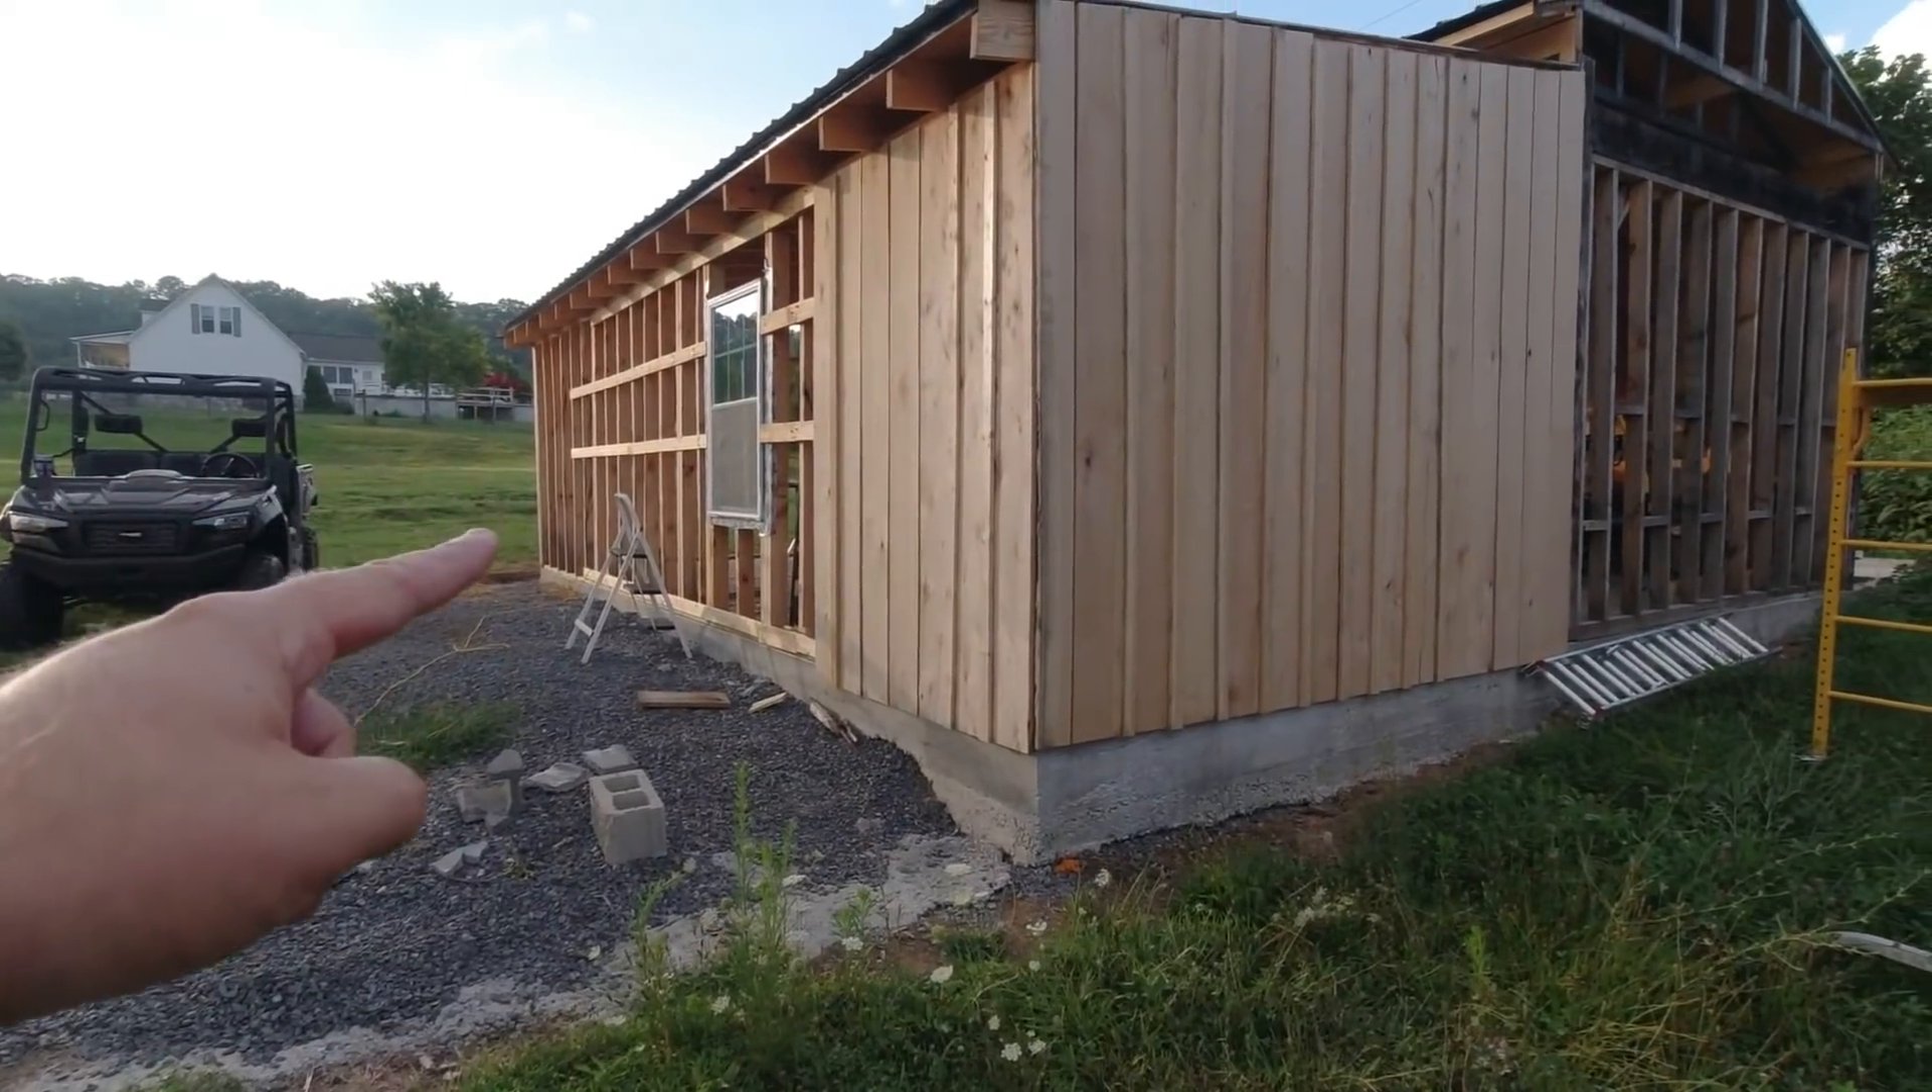Right here is the side of the timber frame. Now, it's not finished. That's pretty obvious right there. I need to put some siding on this wall right here.